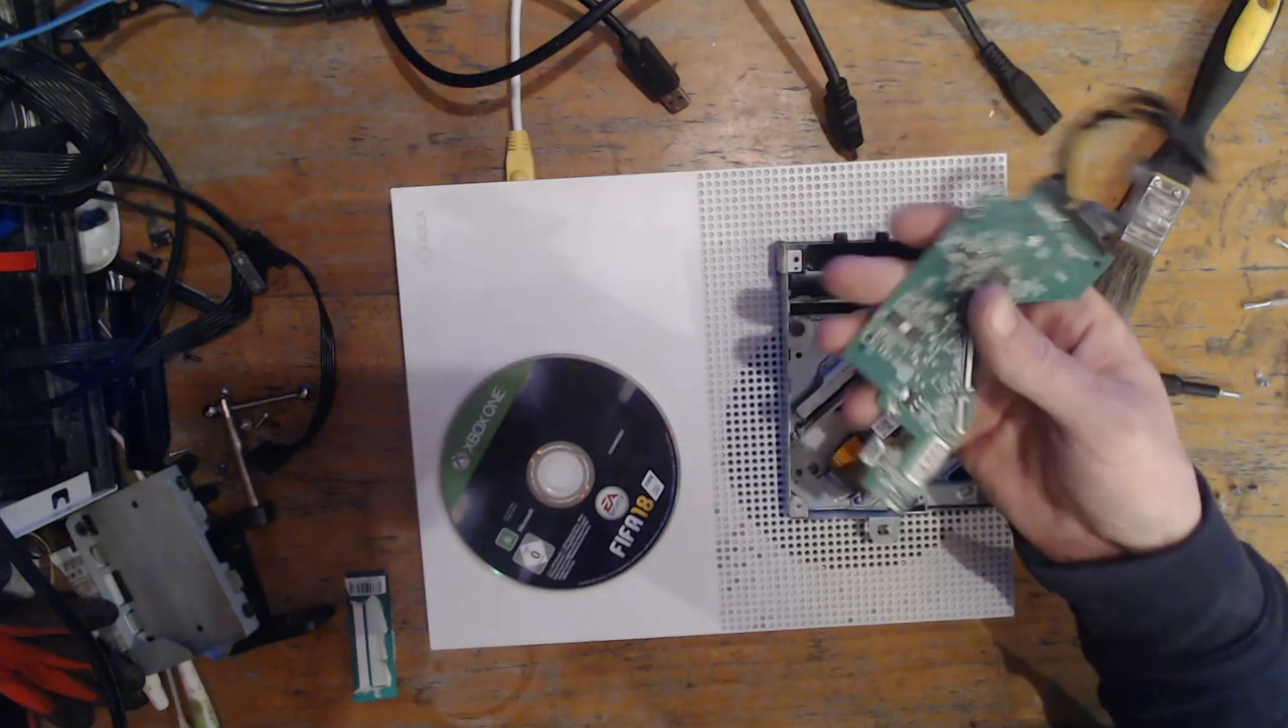But this is the daughter board and I've just removed from this disk drive.